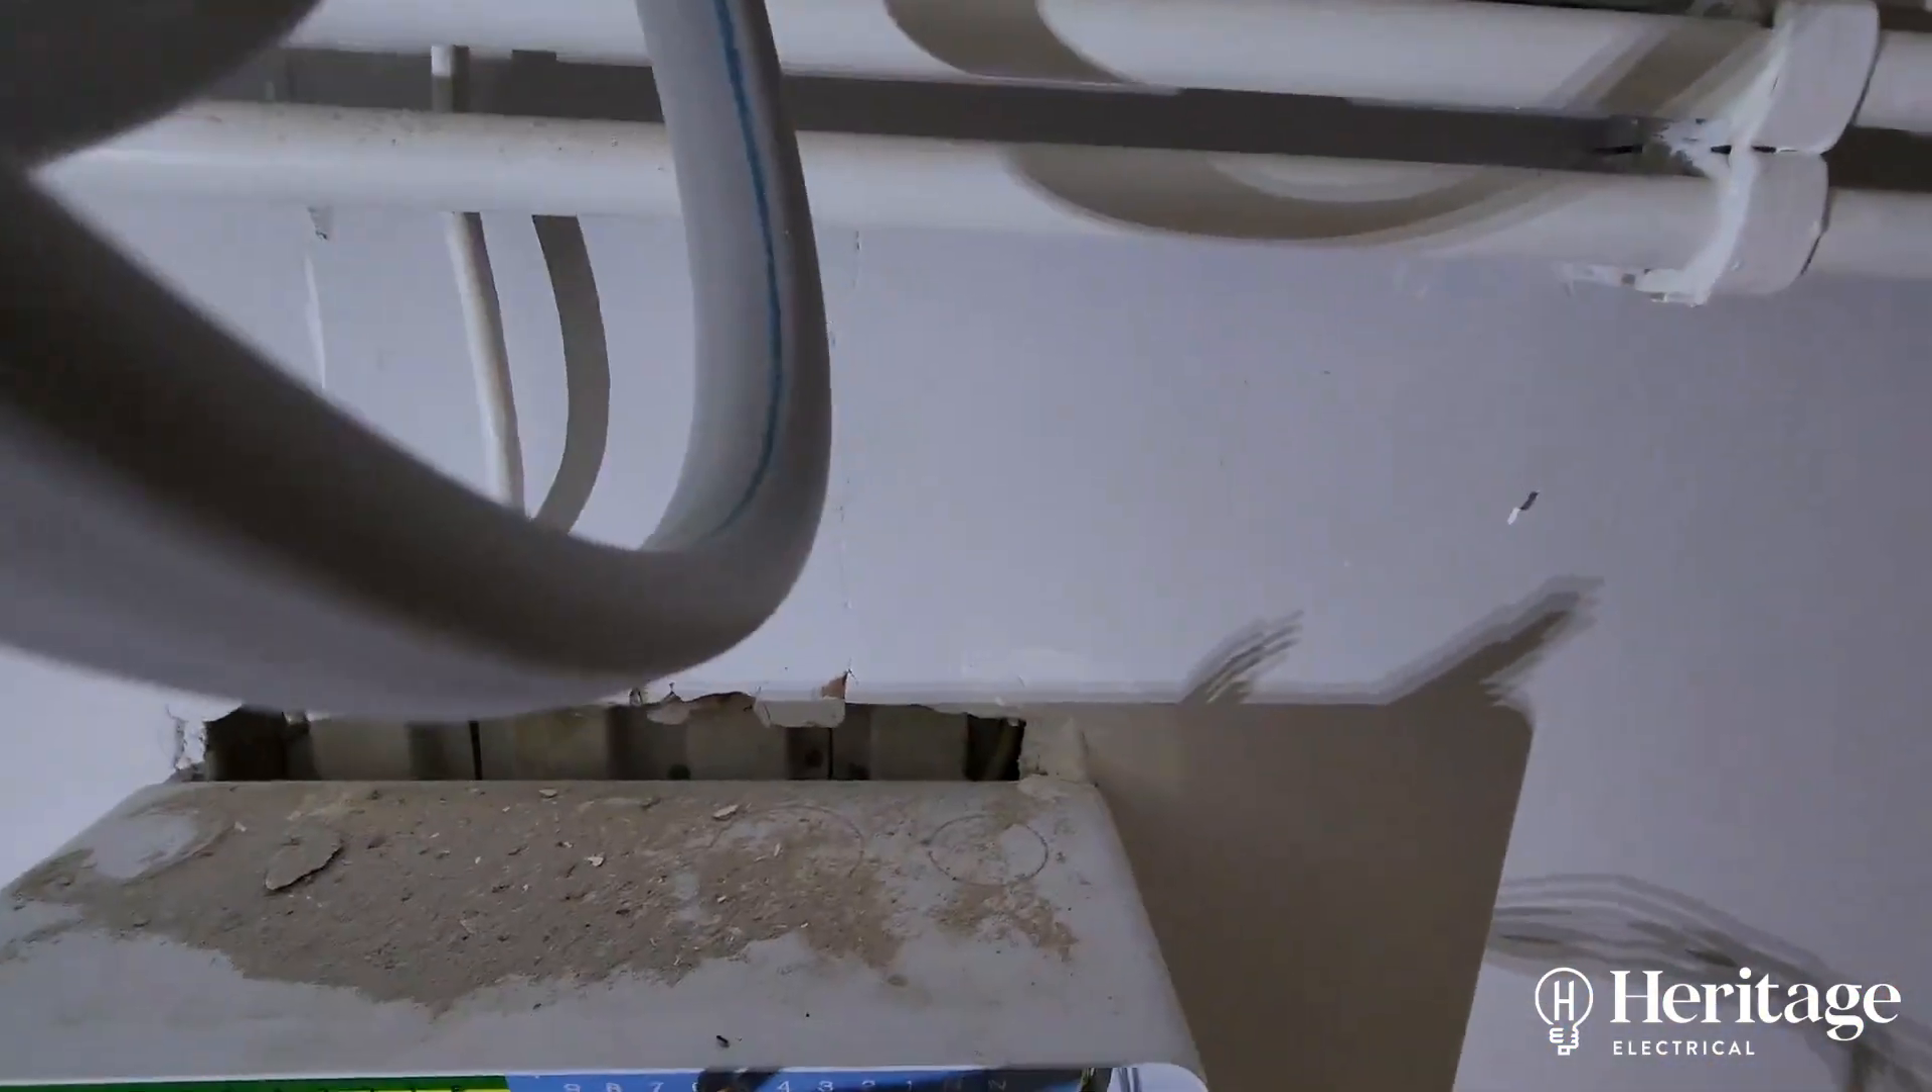You've got the big gap here at the top of the consumer unit.